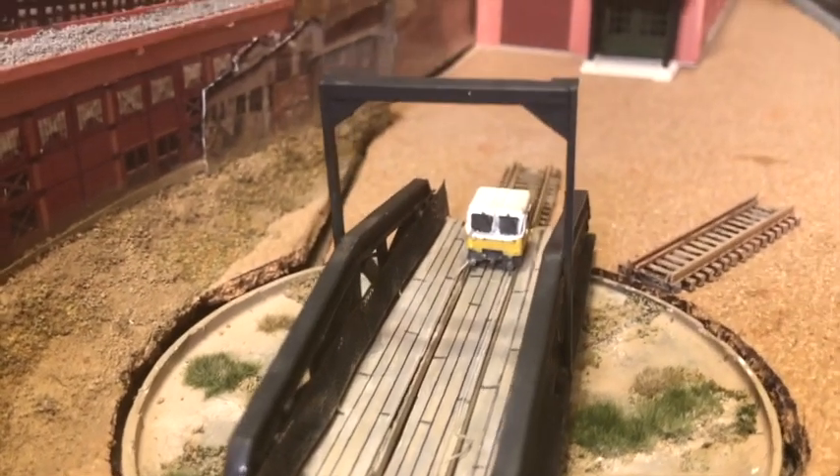Here you can see that I have installed the planking on the deck of the turntable bridge.